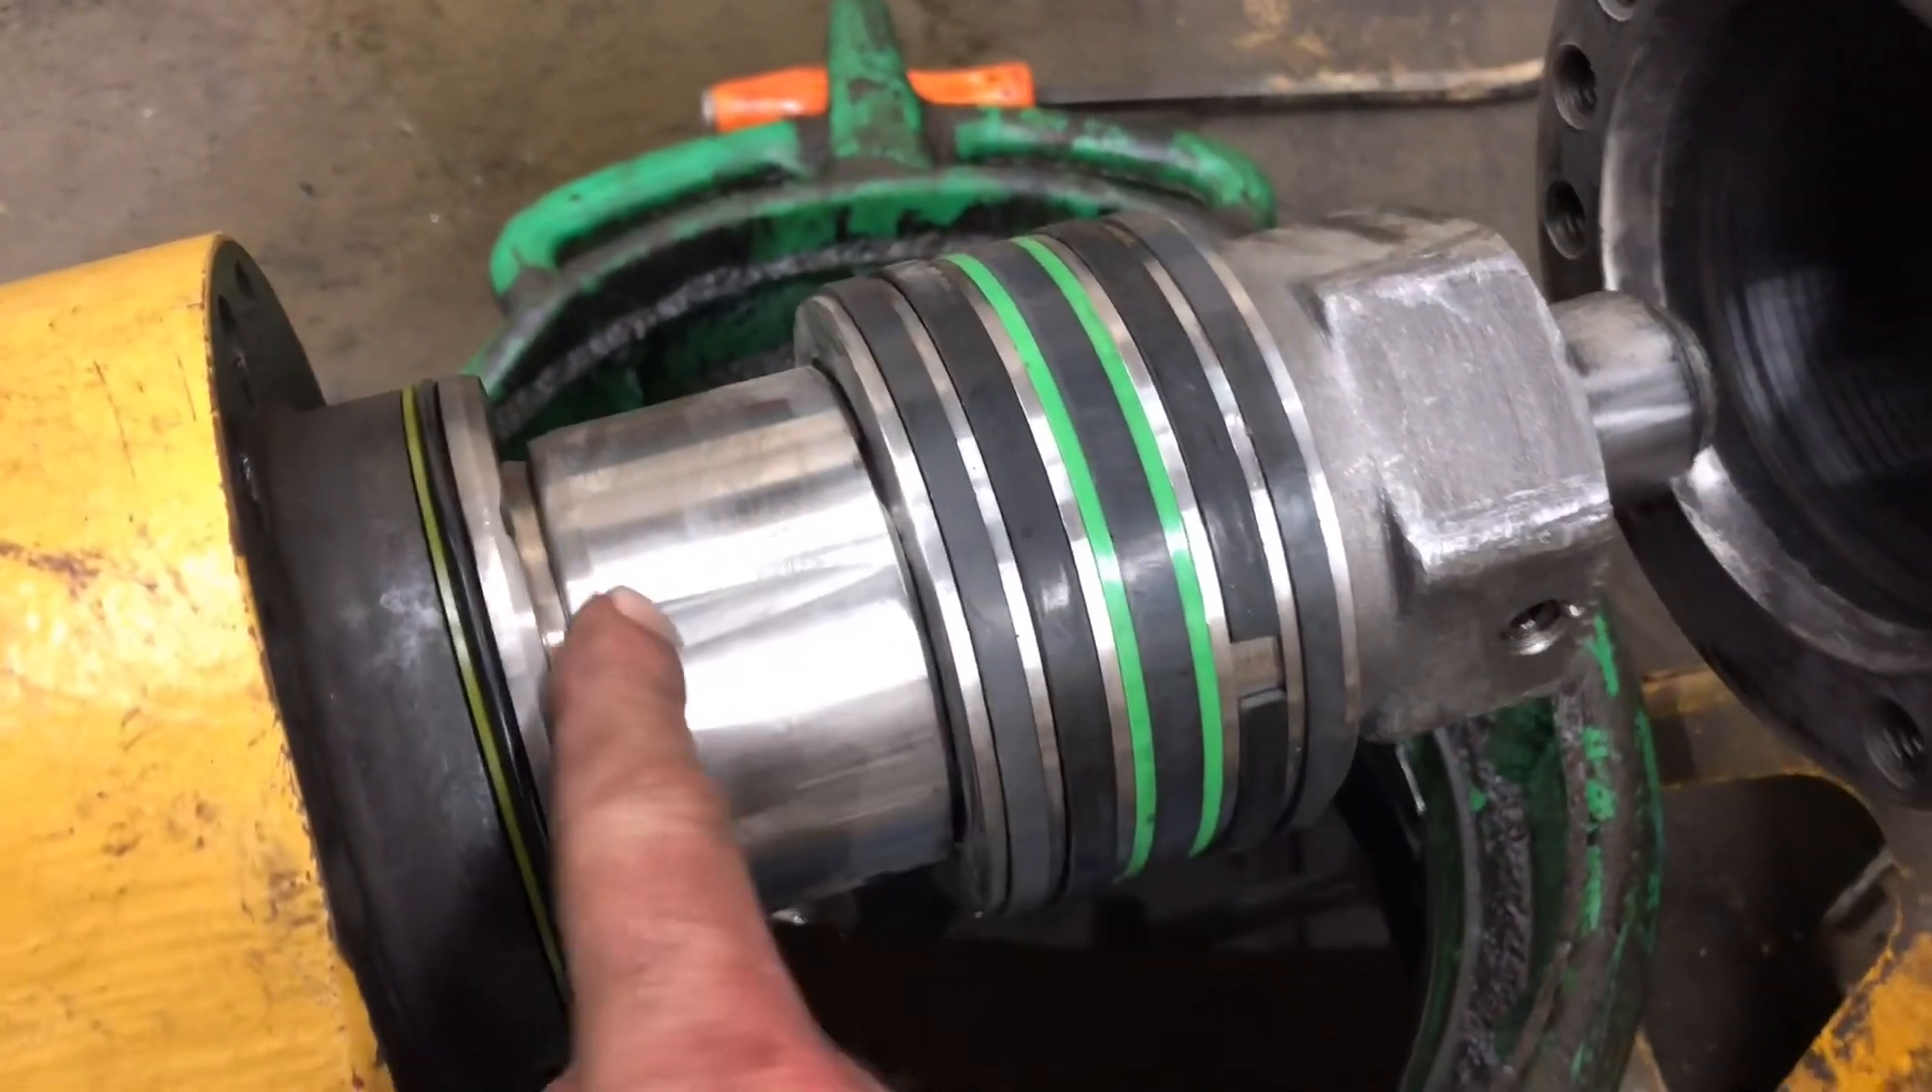All right guys i got the head all back together.